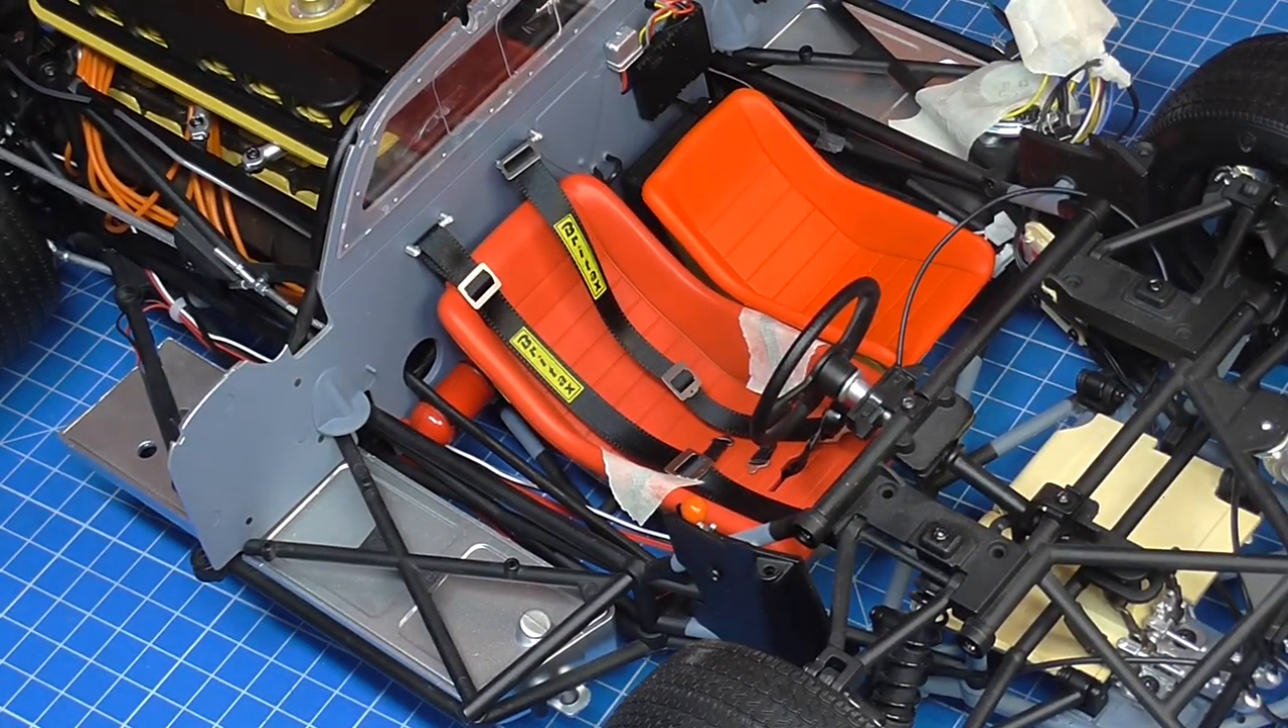And there you go that's the passenger seat in and that's all there is to do in that stage.